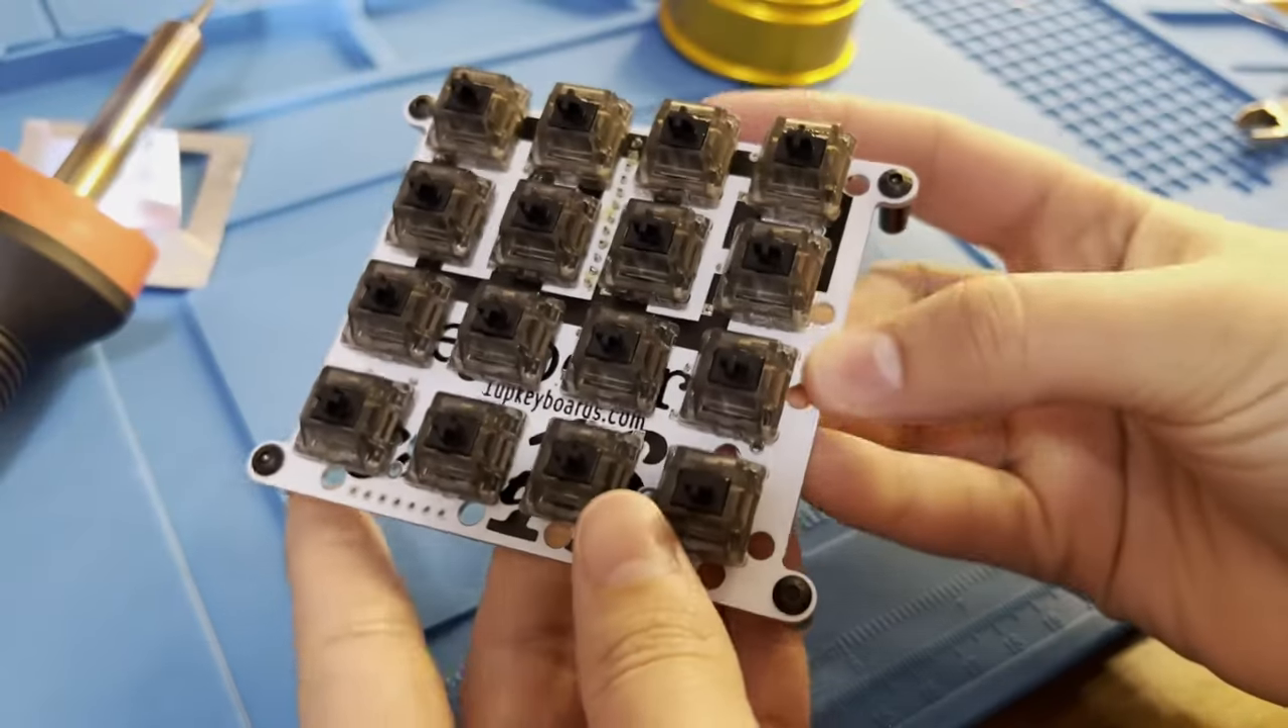And this was the finished product after adding the switches.